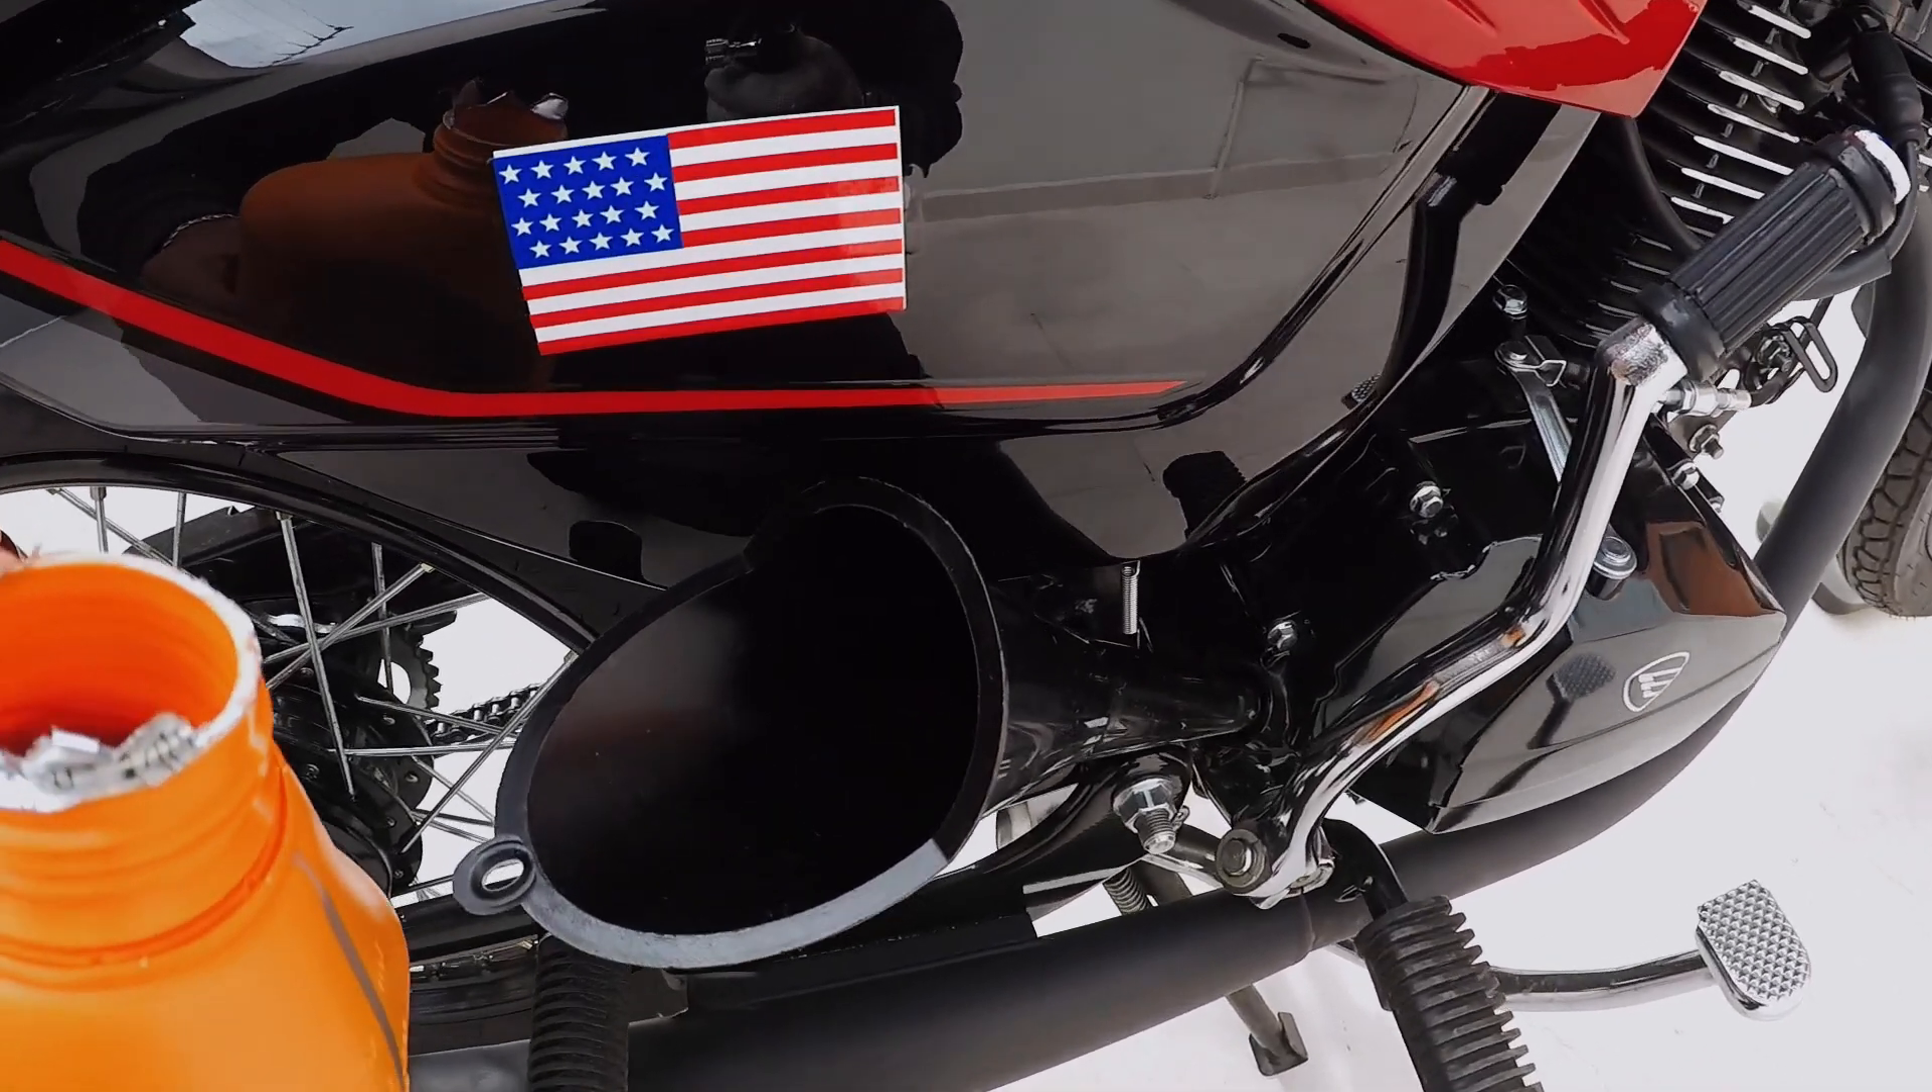Ya tenemos abierto el aceite. Ya tenemos el embudo puesto.